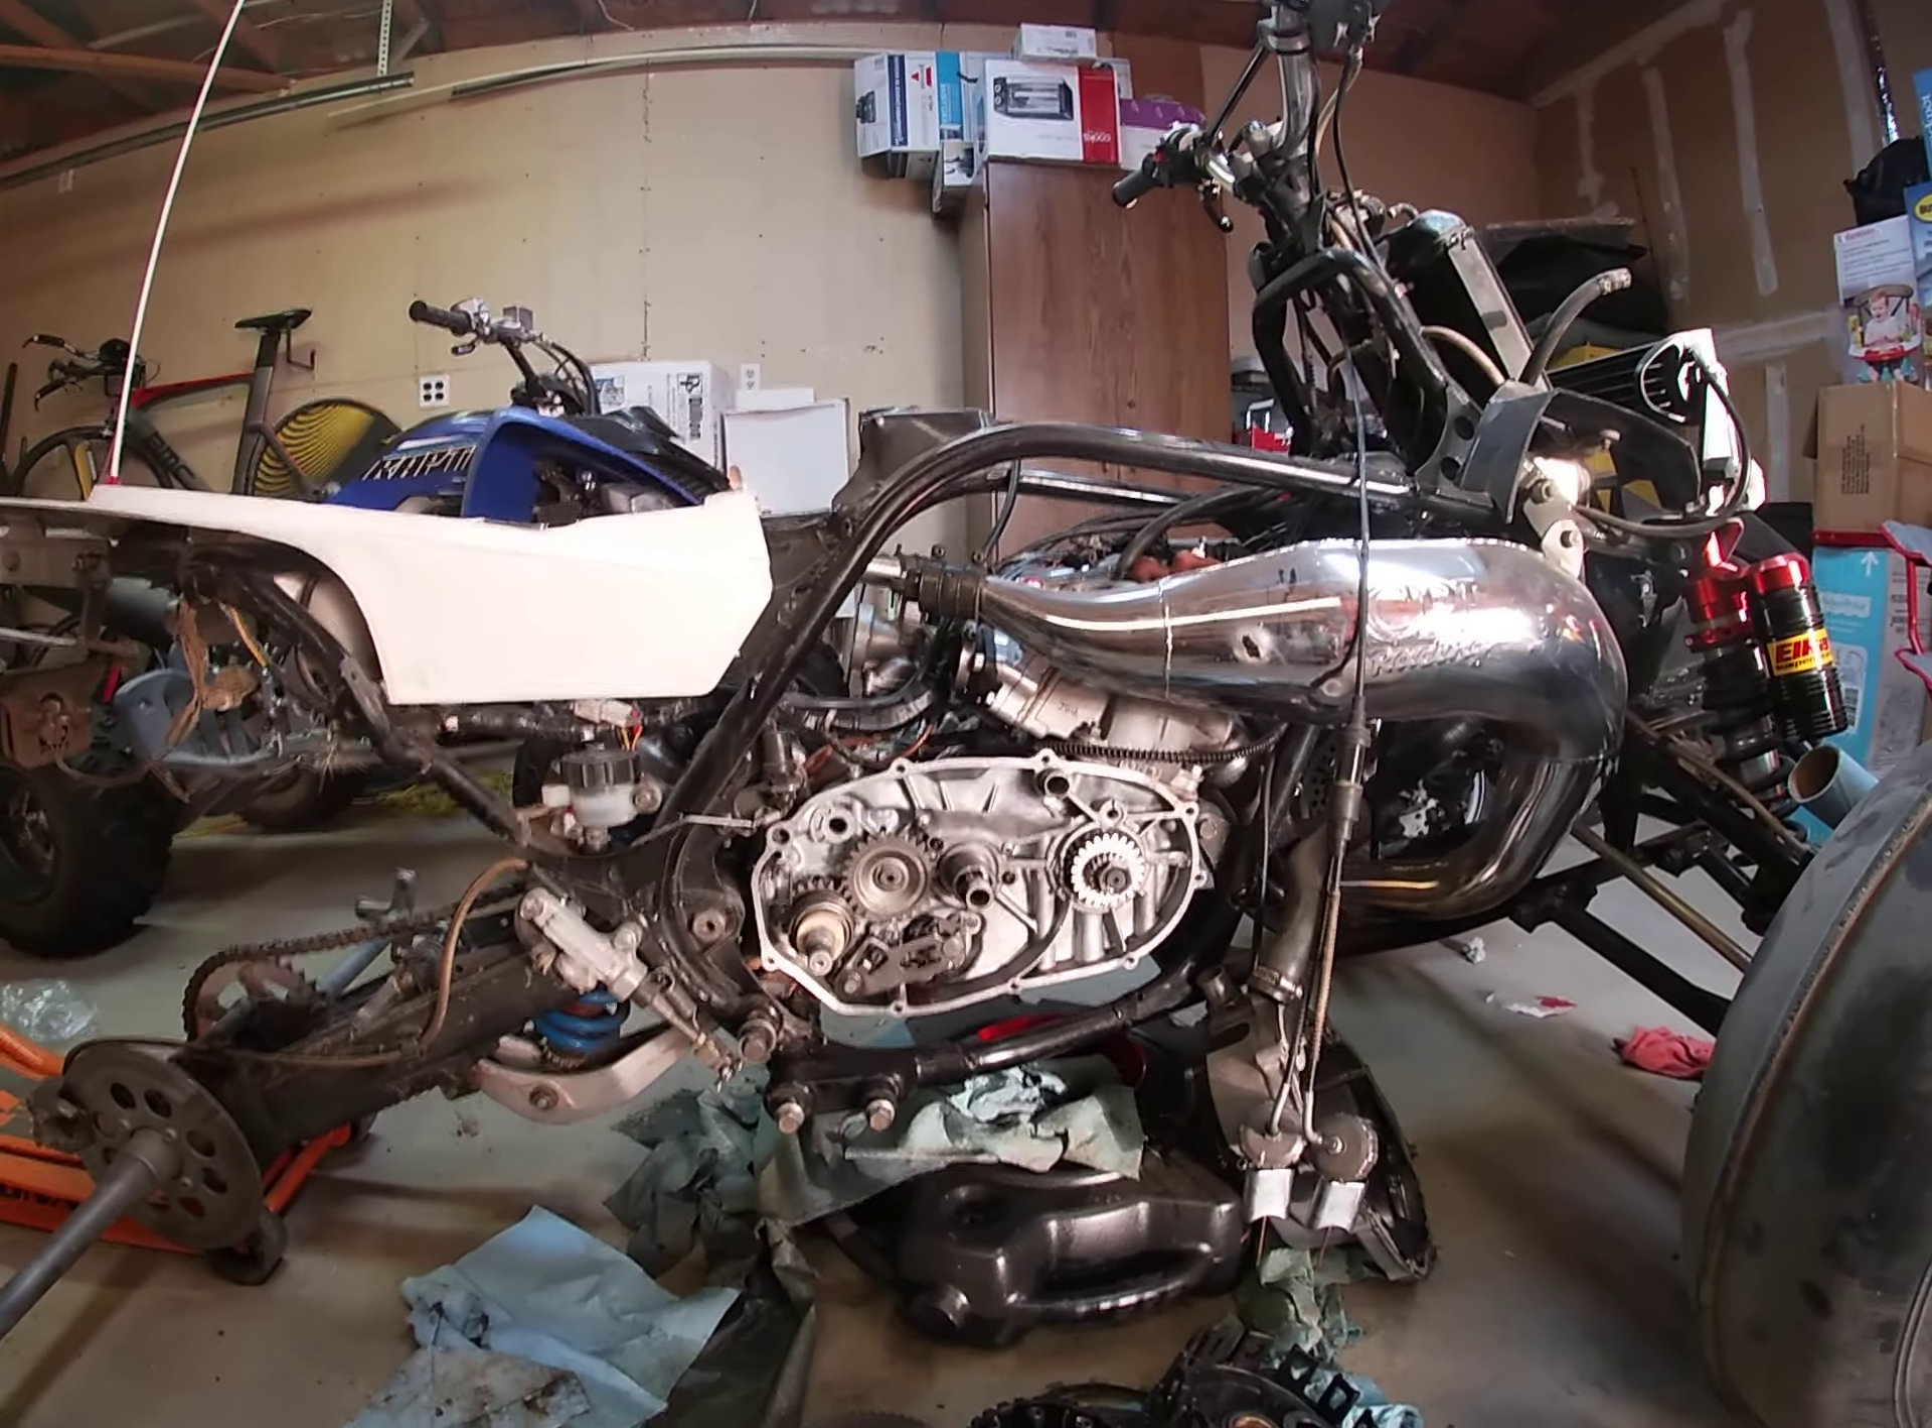As you can see, the side case is still off.